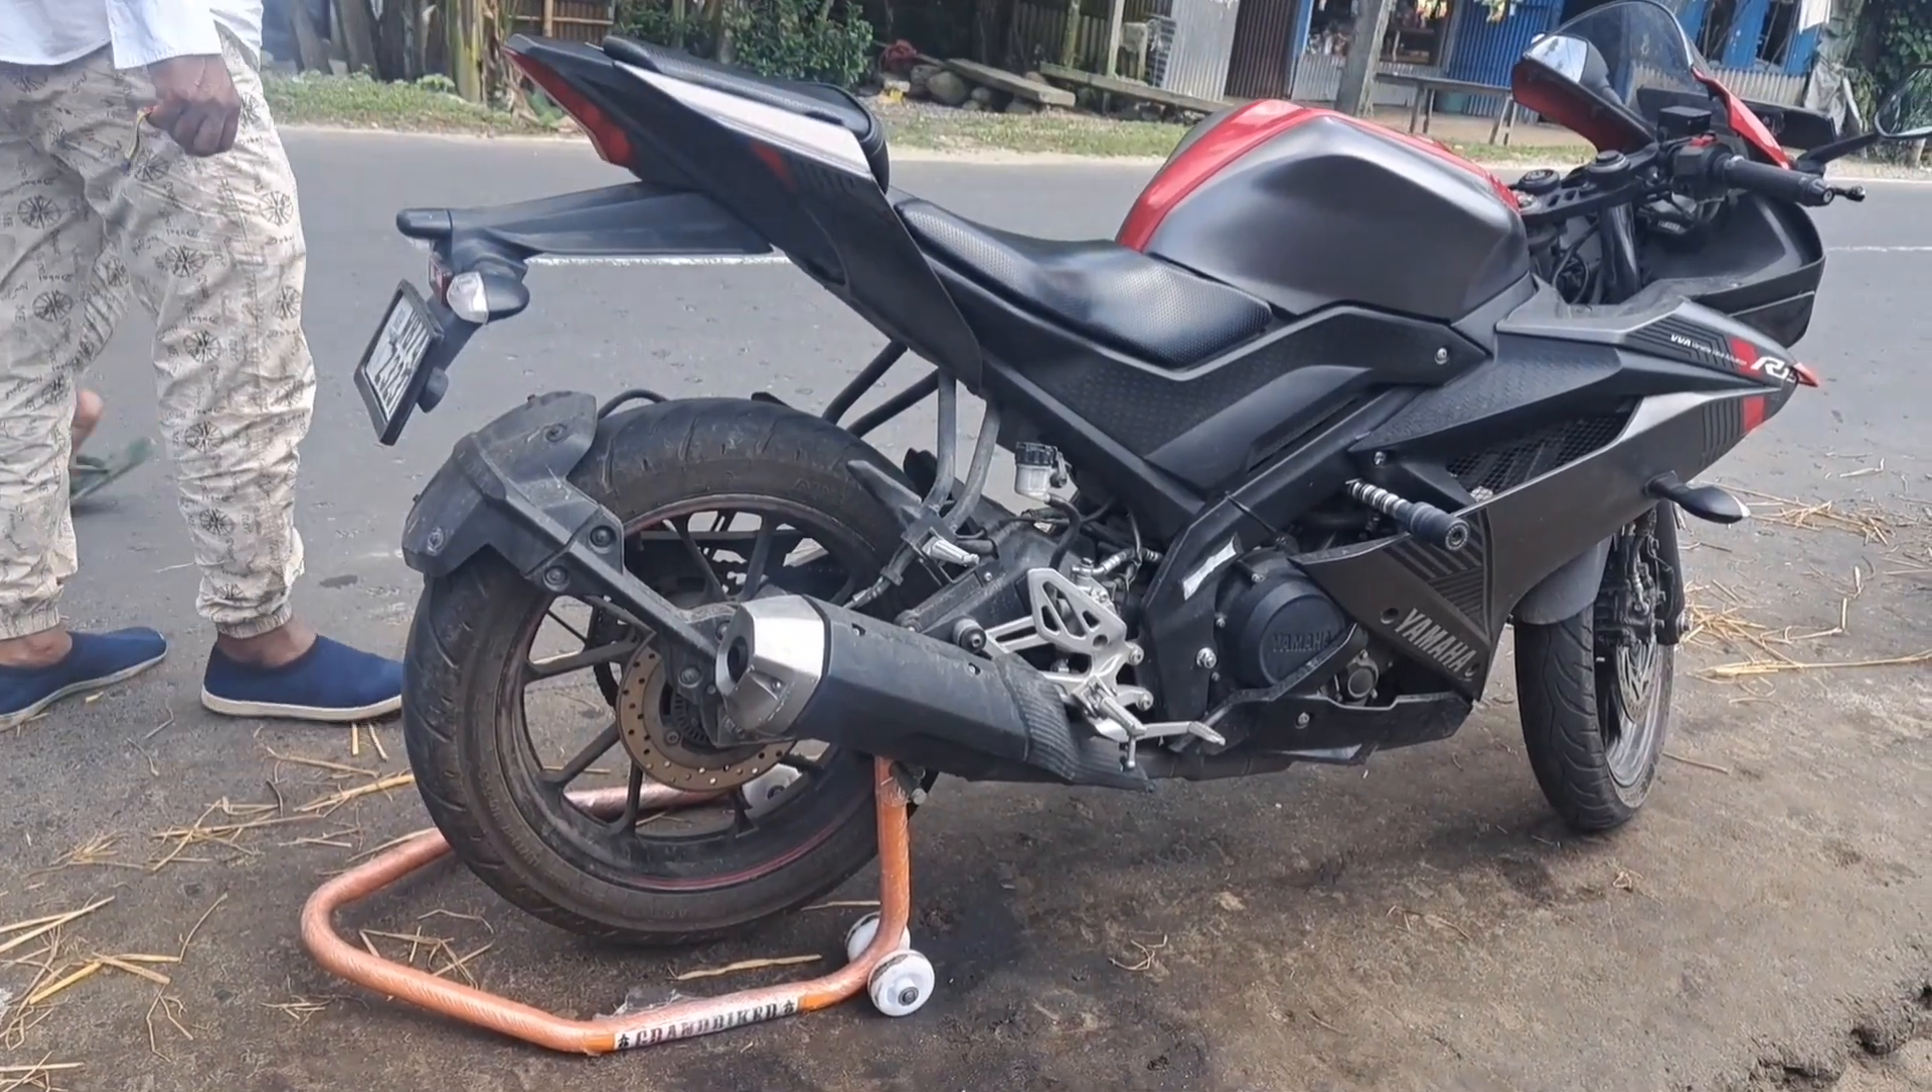फाइनली गईस देखिए हमारा जो स्टैंड है यह फाइनली लग चुके है।